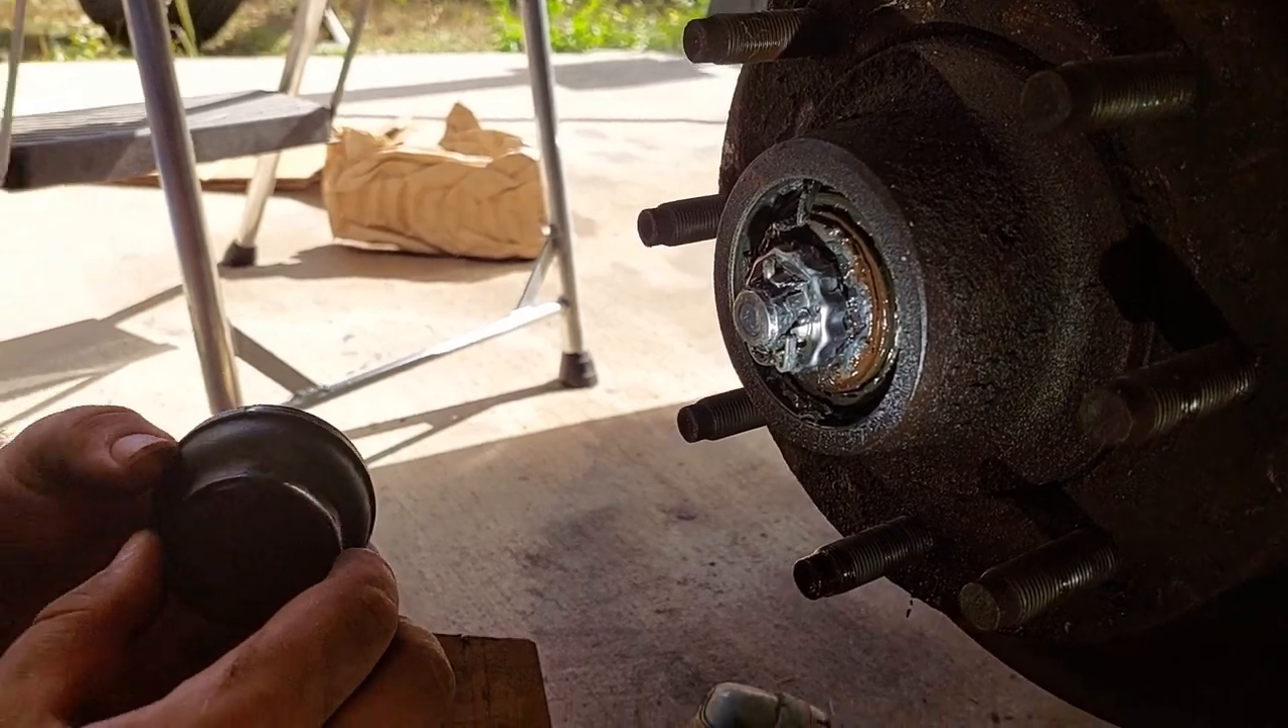And we've gotten the cap off. Didn't really ding it up that much at all.